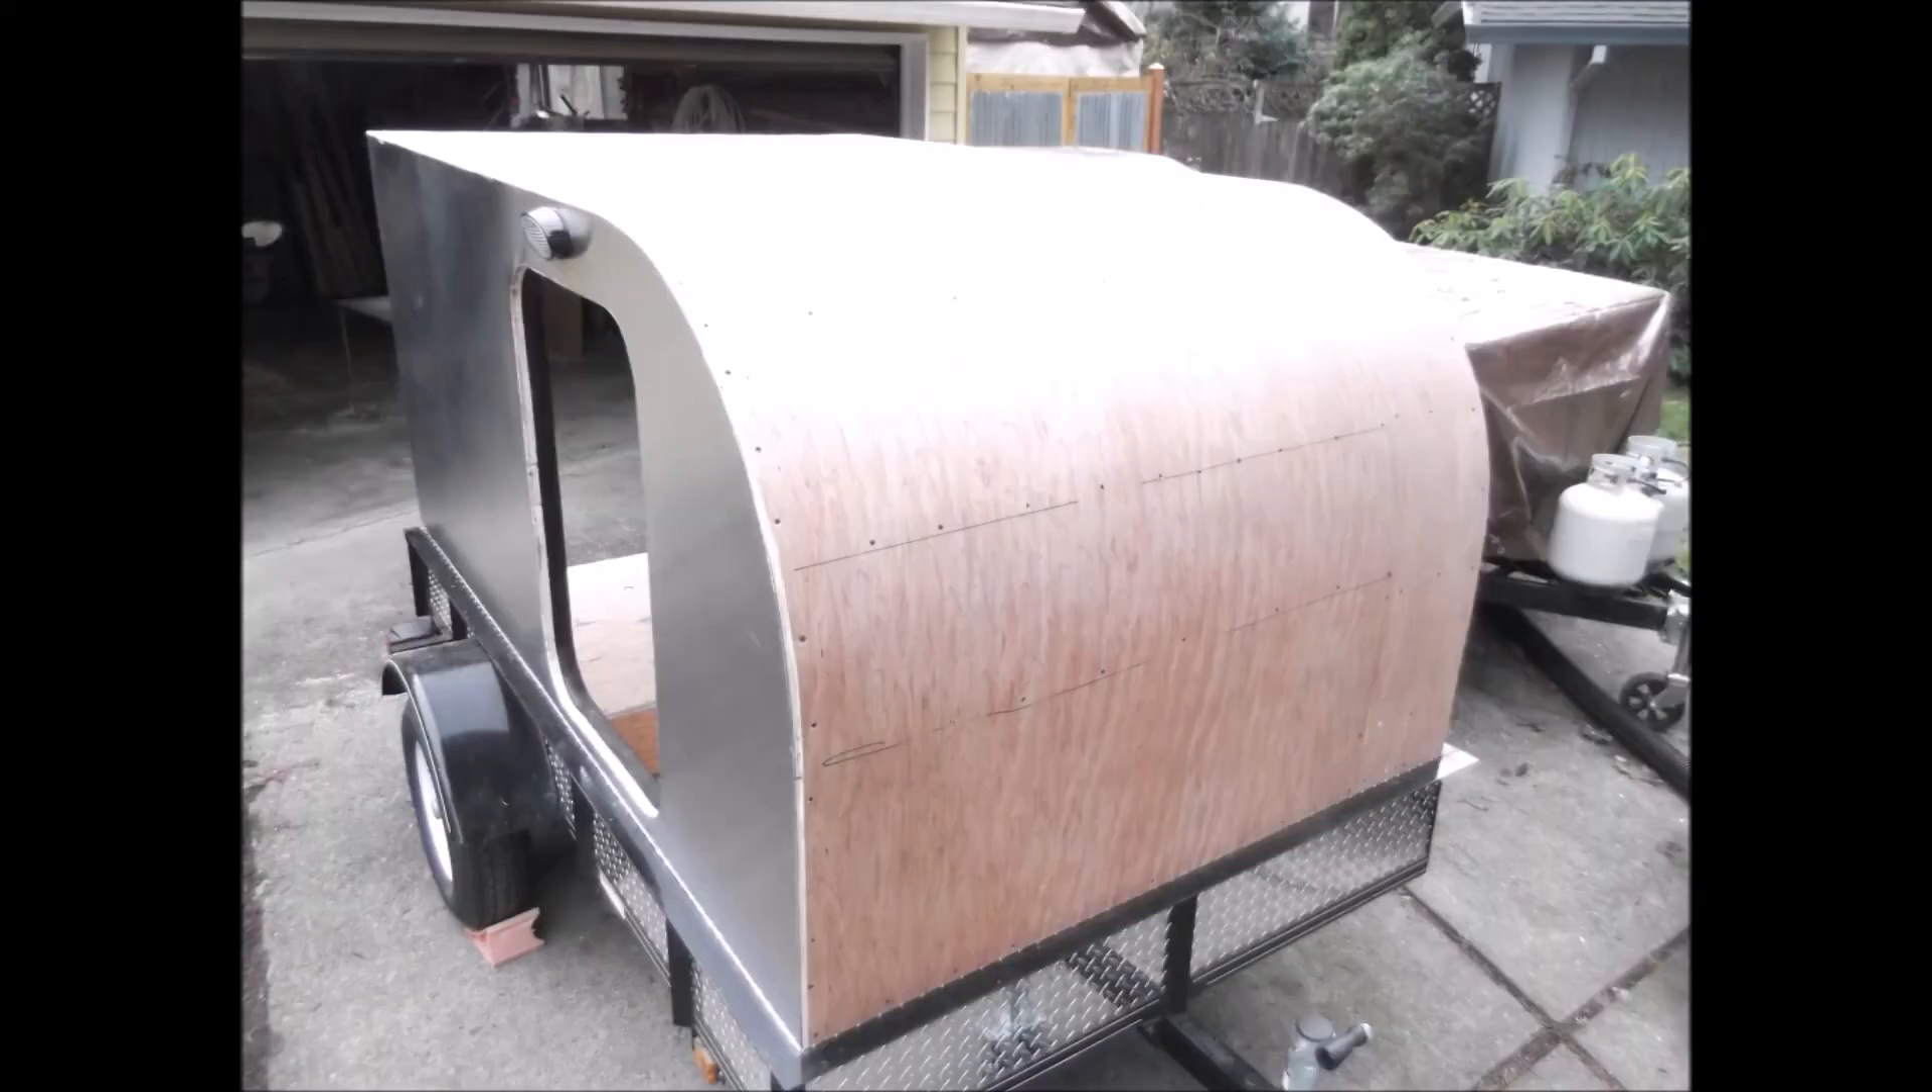Got the top plywood put on over top of the insulation.